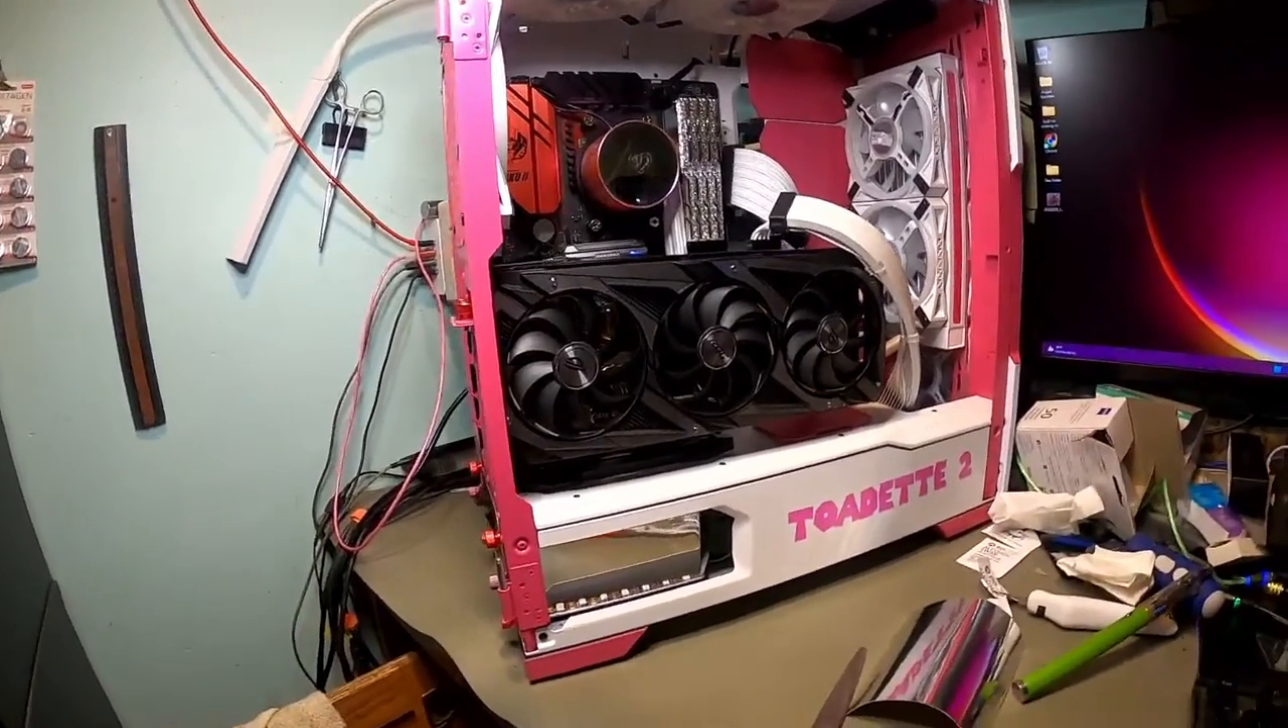Uh, as you can see, I've got the video card in now.